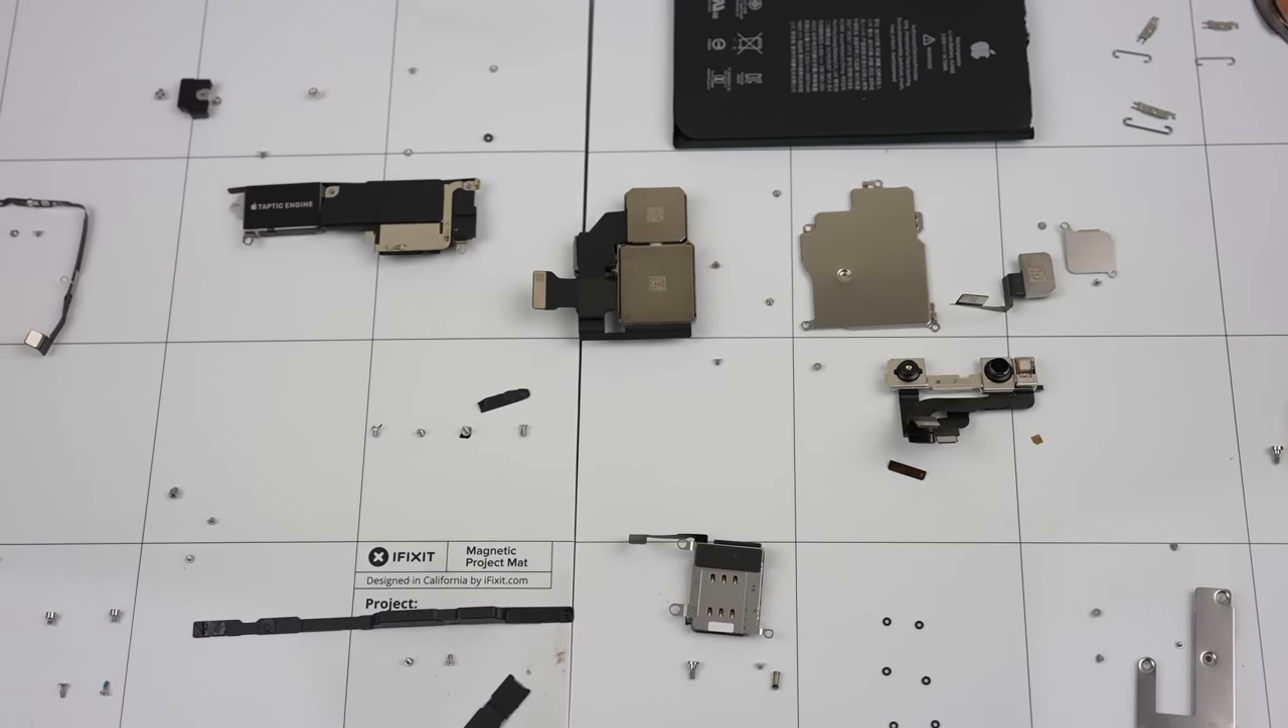And with that, we've now fully disassembled the iPhone 12 Pro Max.